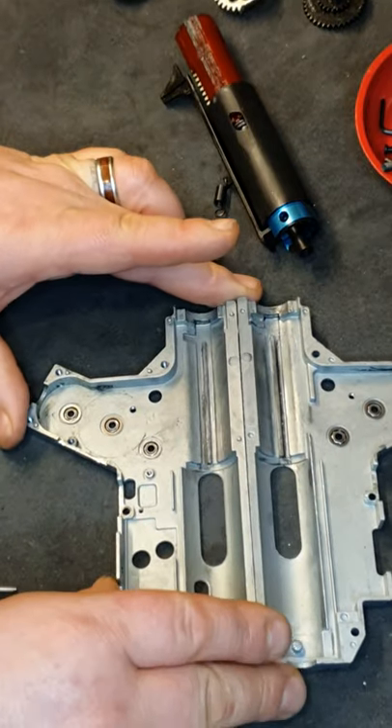All that's left inside this gearbox now is your bearings.